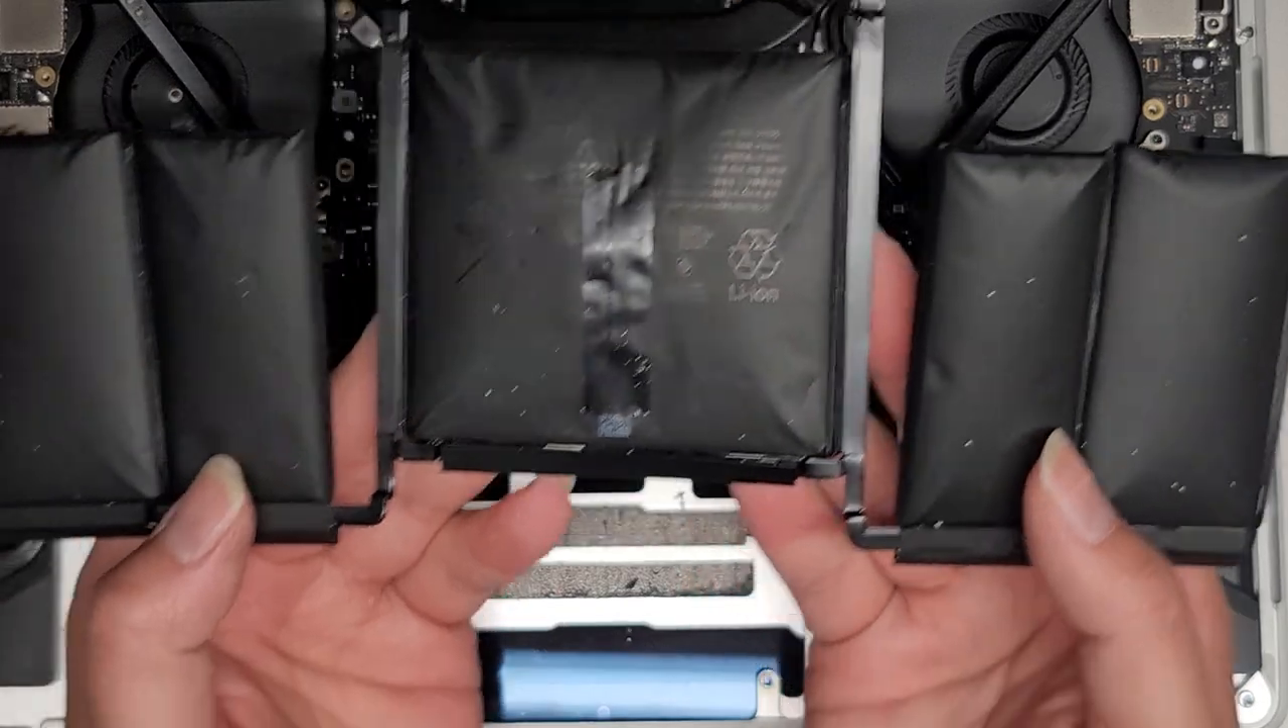We got the battery pack out.